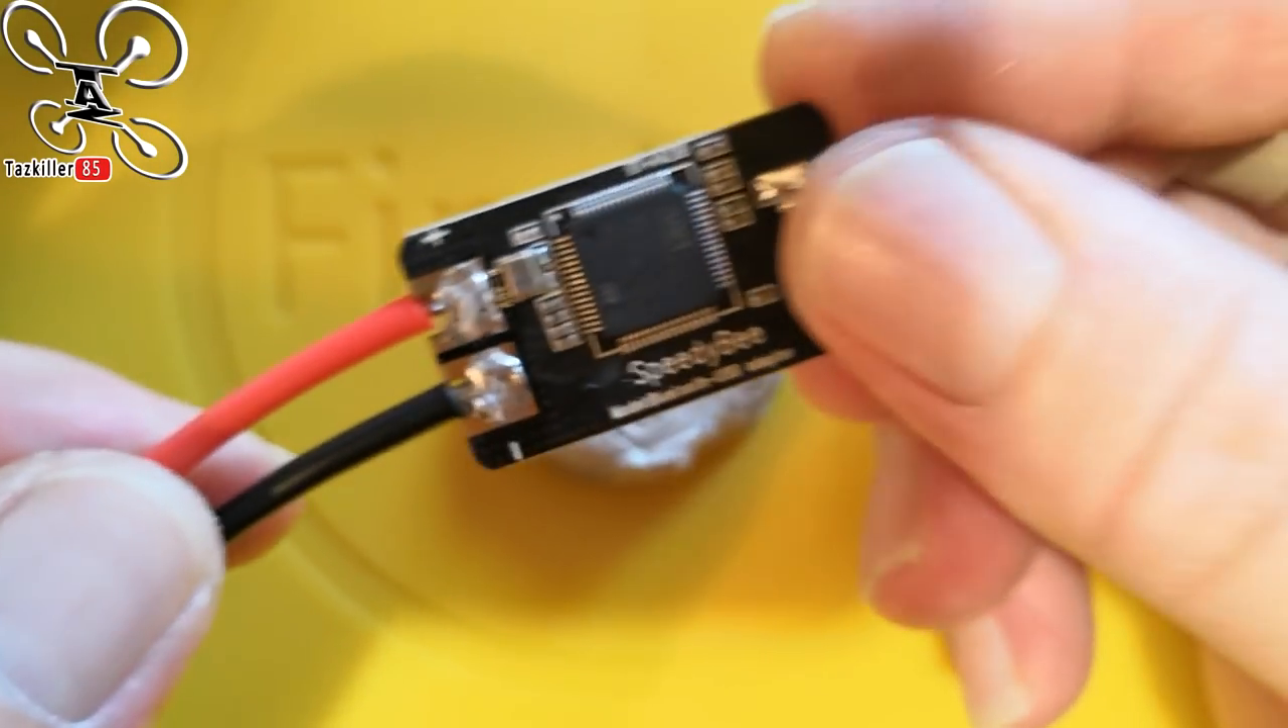Donc voilà La soudure est faite.